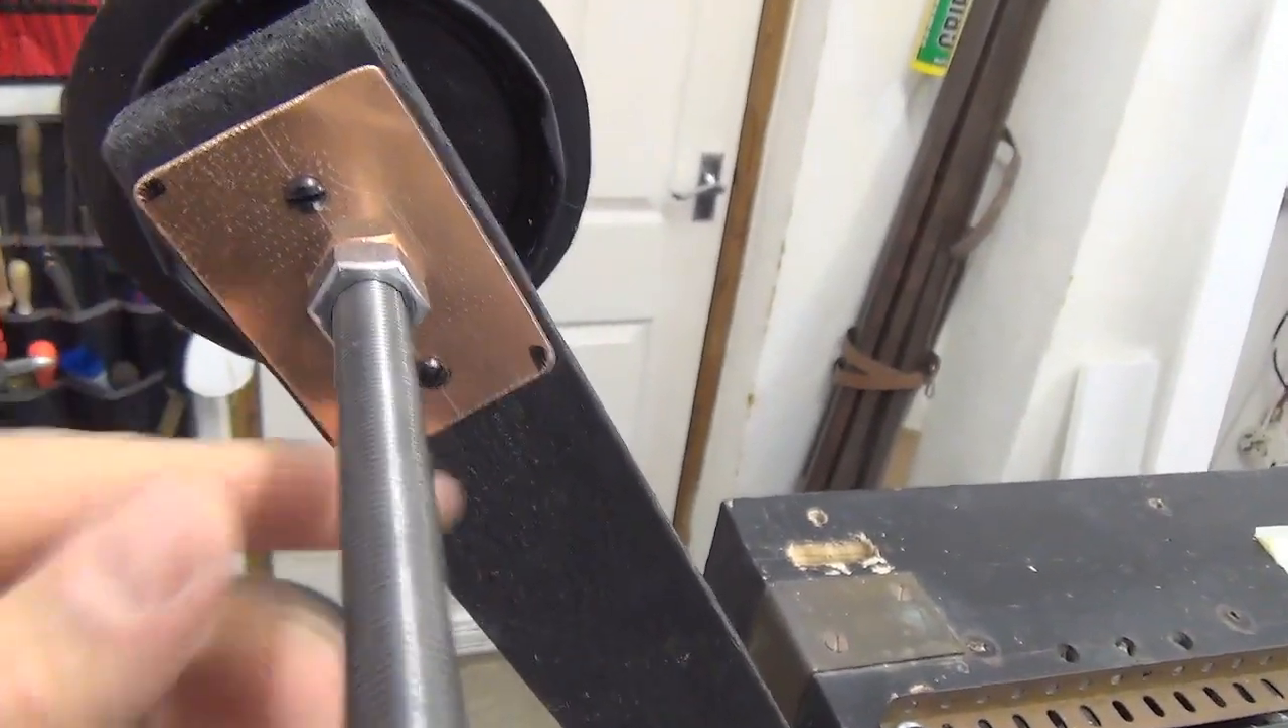I've now fitted a plate, which is actually a bearing plate really, to this take up, because this spindle has to turn in the take up arm.